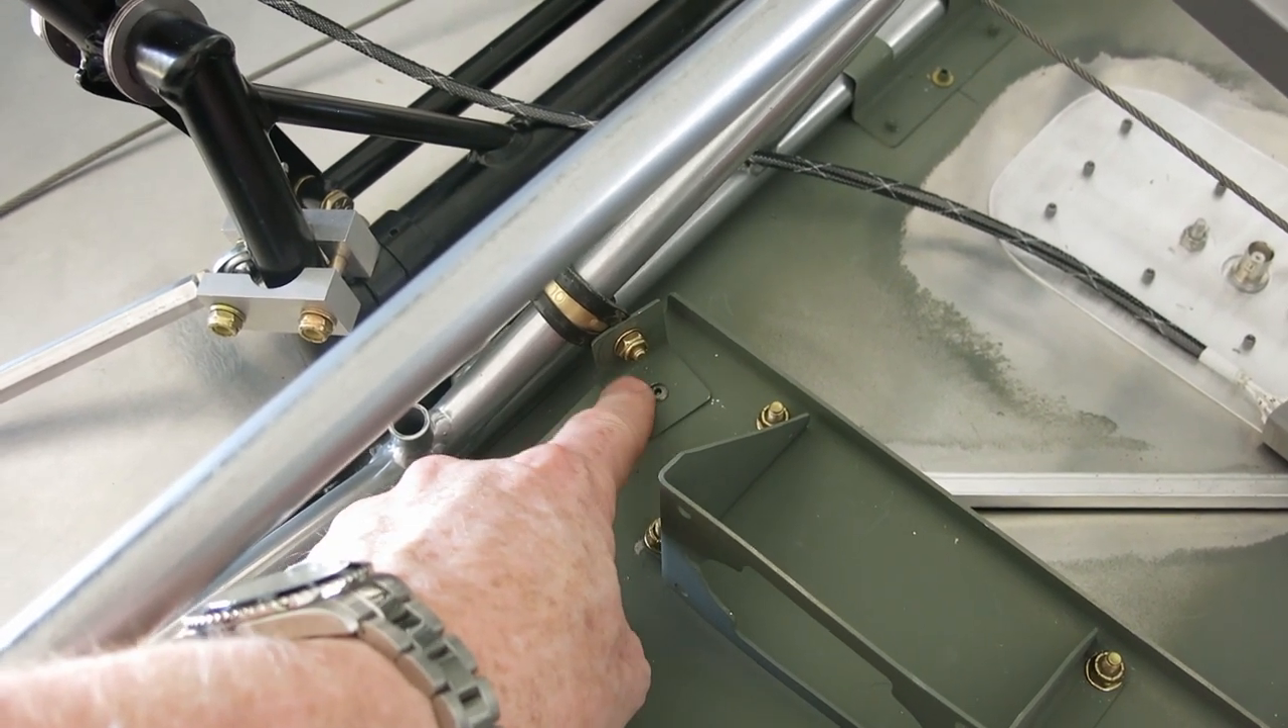Well, I got this pitch servo mount installed here.